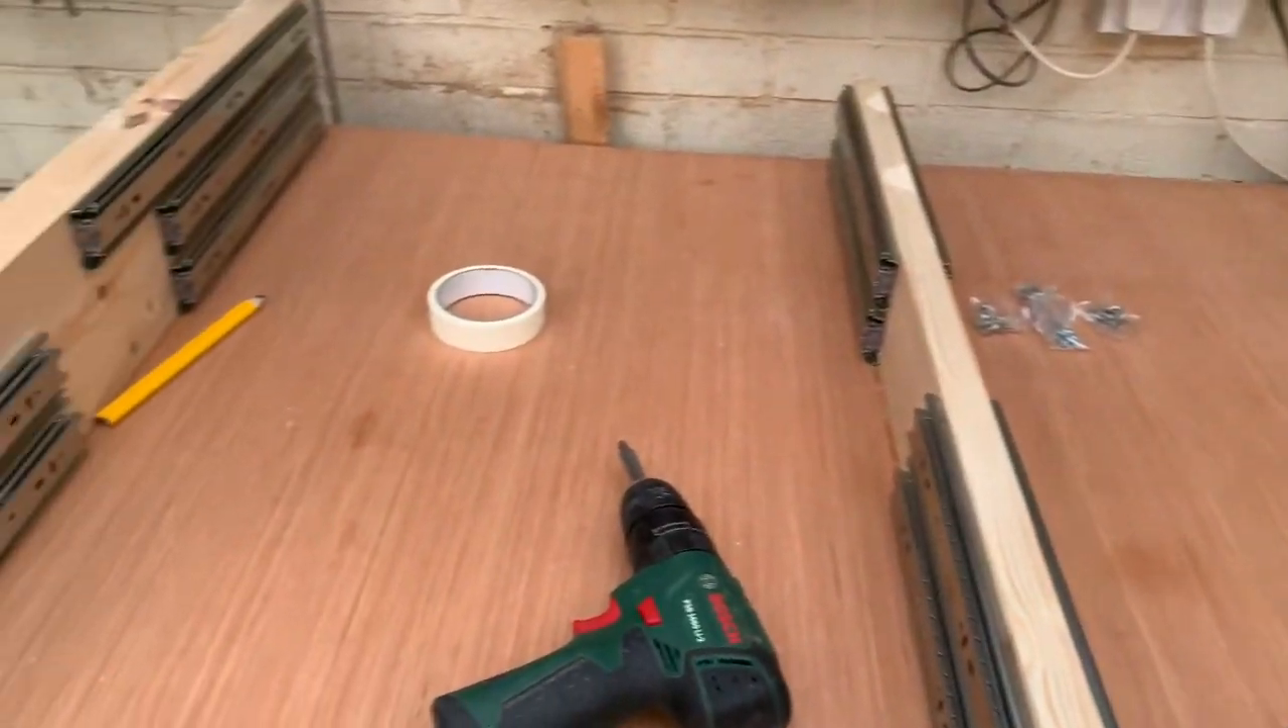Right now we have all of the runners on Which look rather splendid.